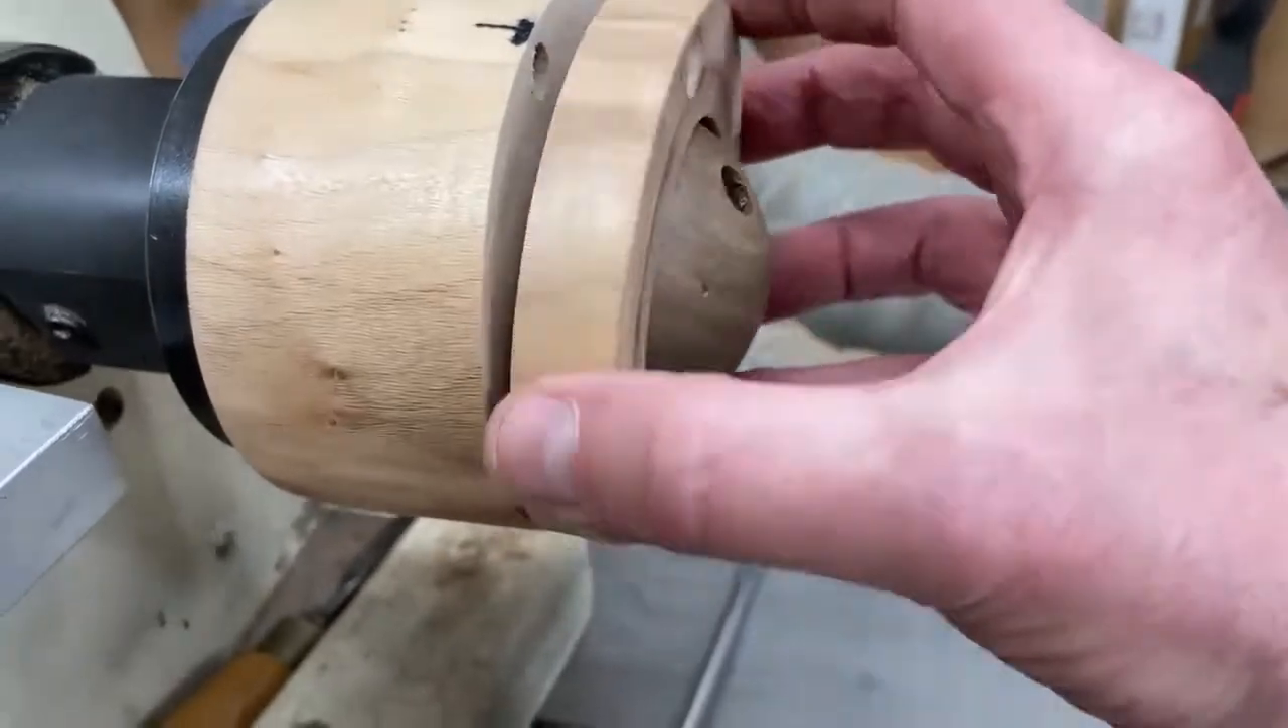When I put the lid back on it as you can see that's now pushed in fairly tight there and I've got a gap.